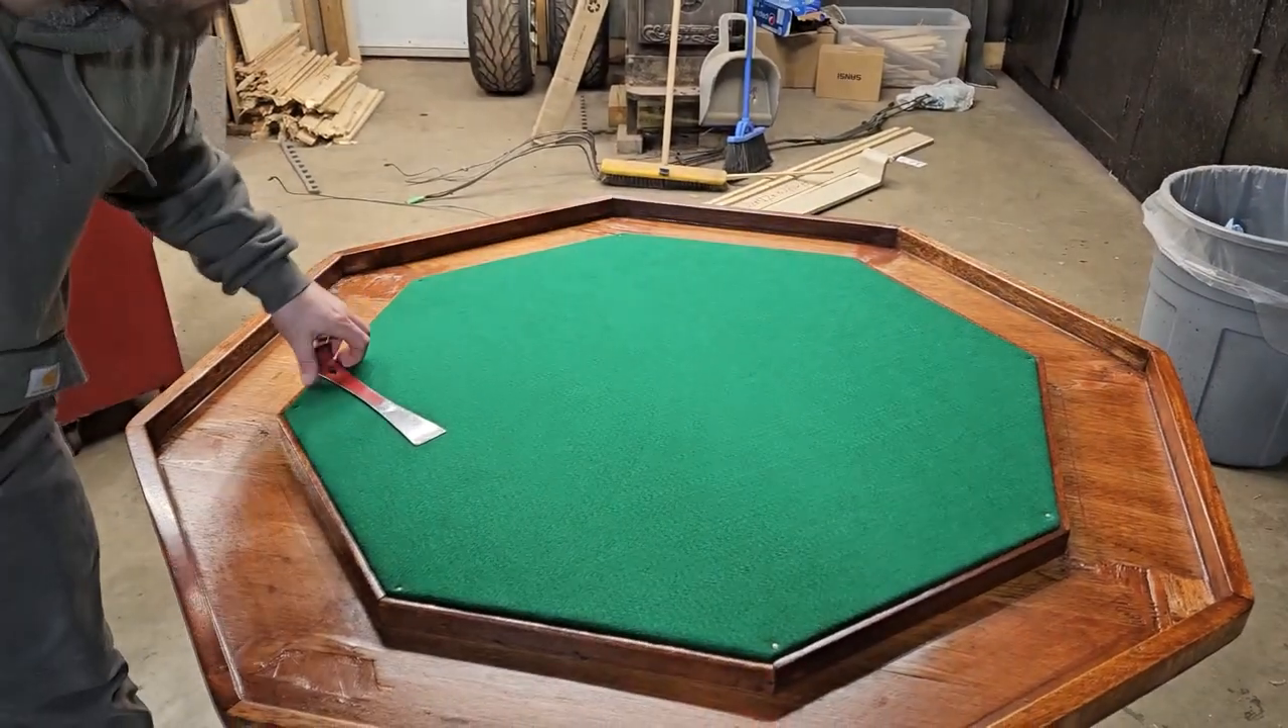But this is pretty much the finished product other than the cup holders that have to go in the corners.